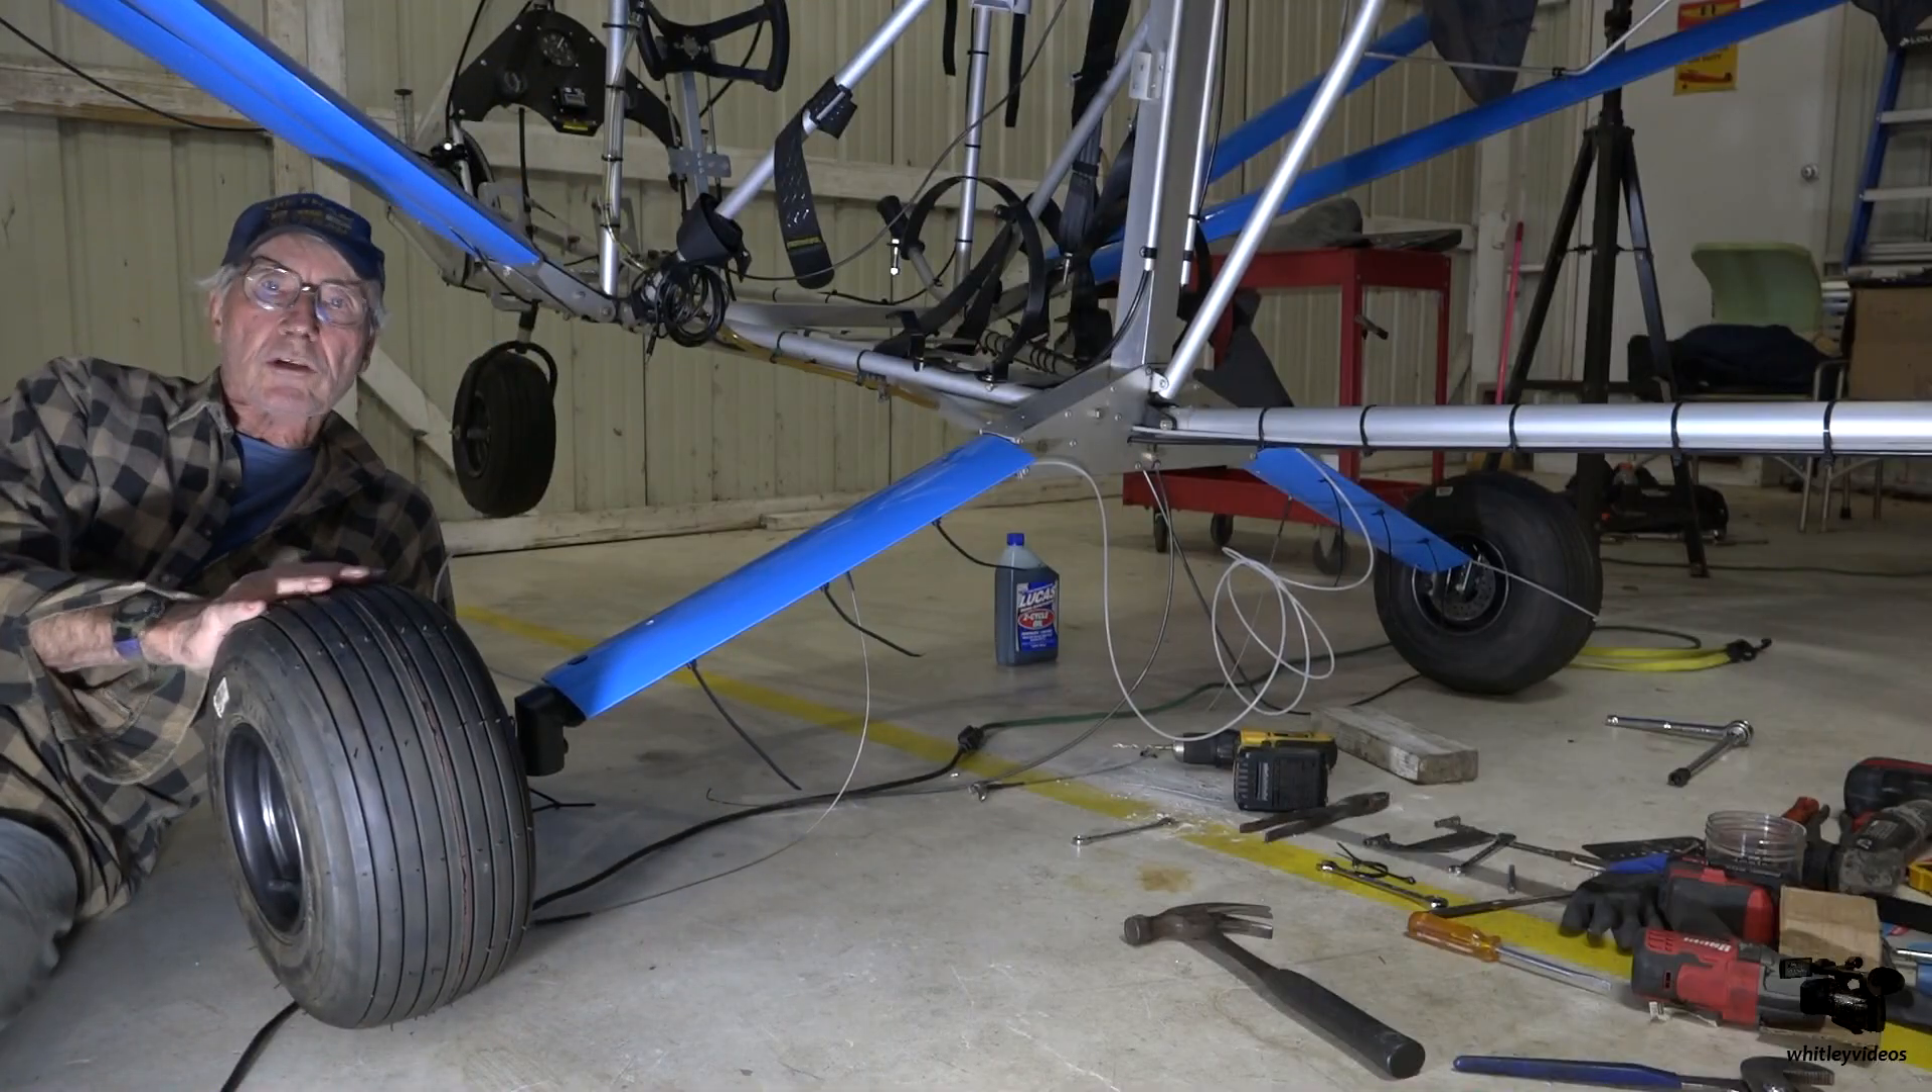Okay, here's the new main gear finally got the thing all put together and now sitting on its own so first touchdown of the main gear here.